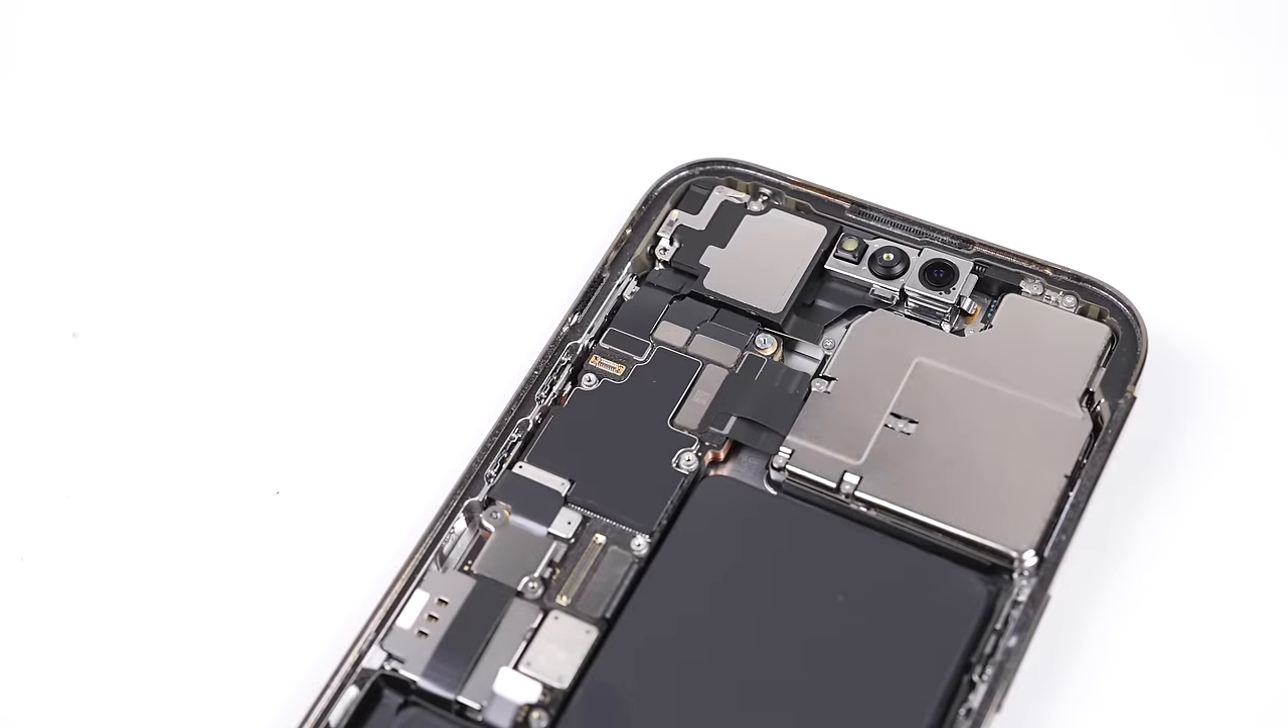Once the display is free, we get our first good look inside the iPhone 14 Pro Max.